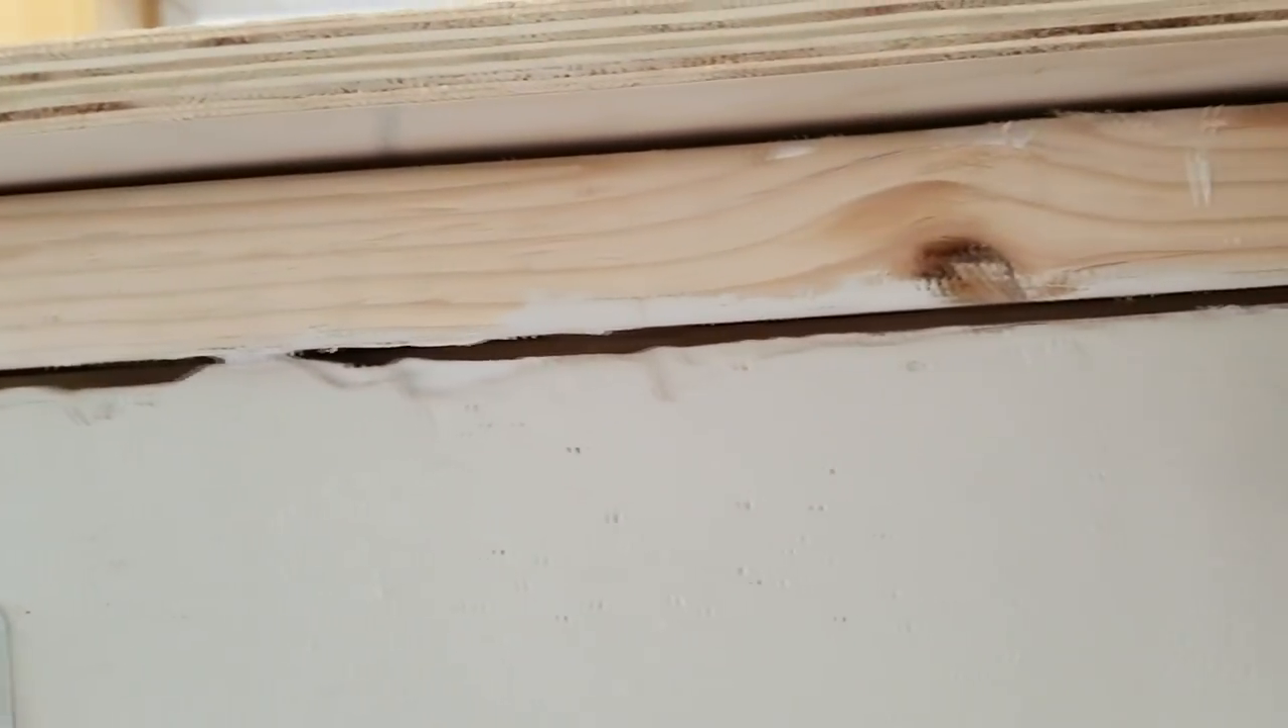As you can see underneath we still have like you know some gaps.